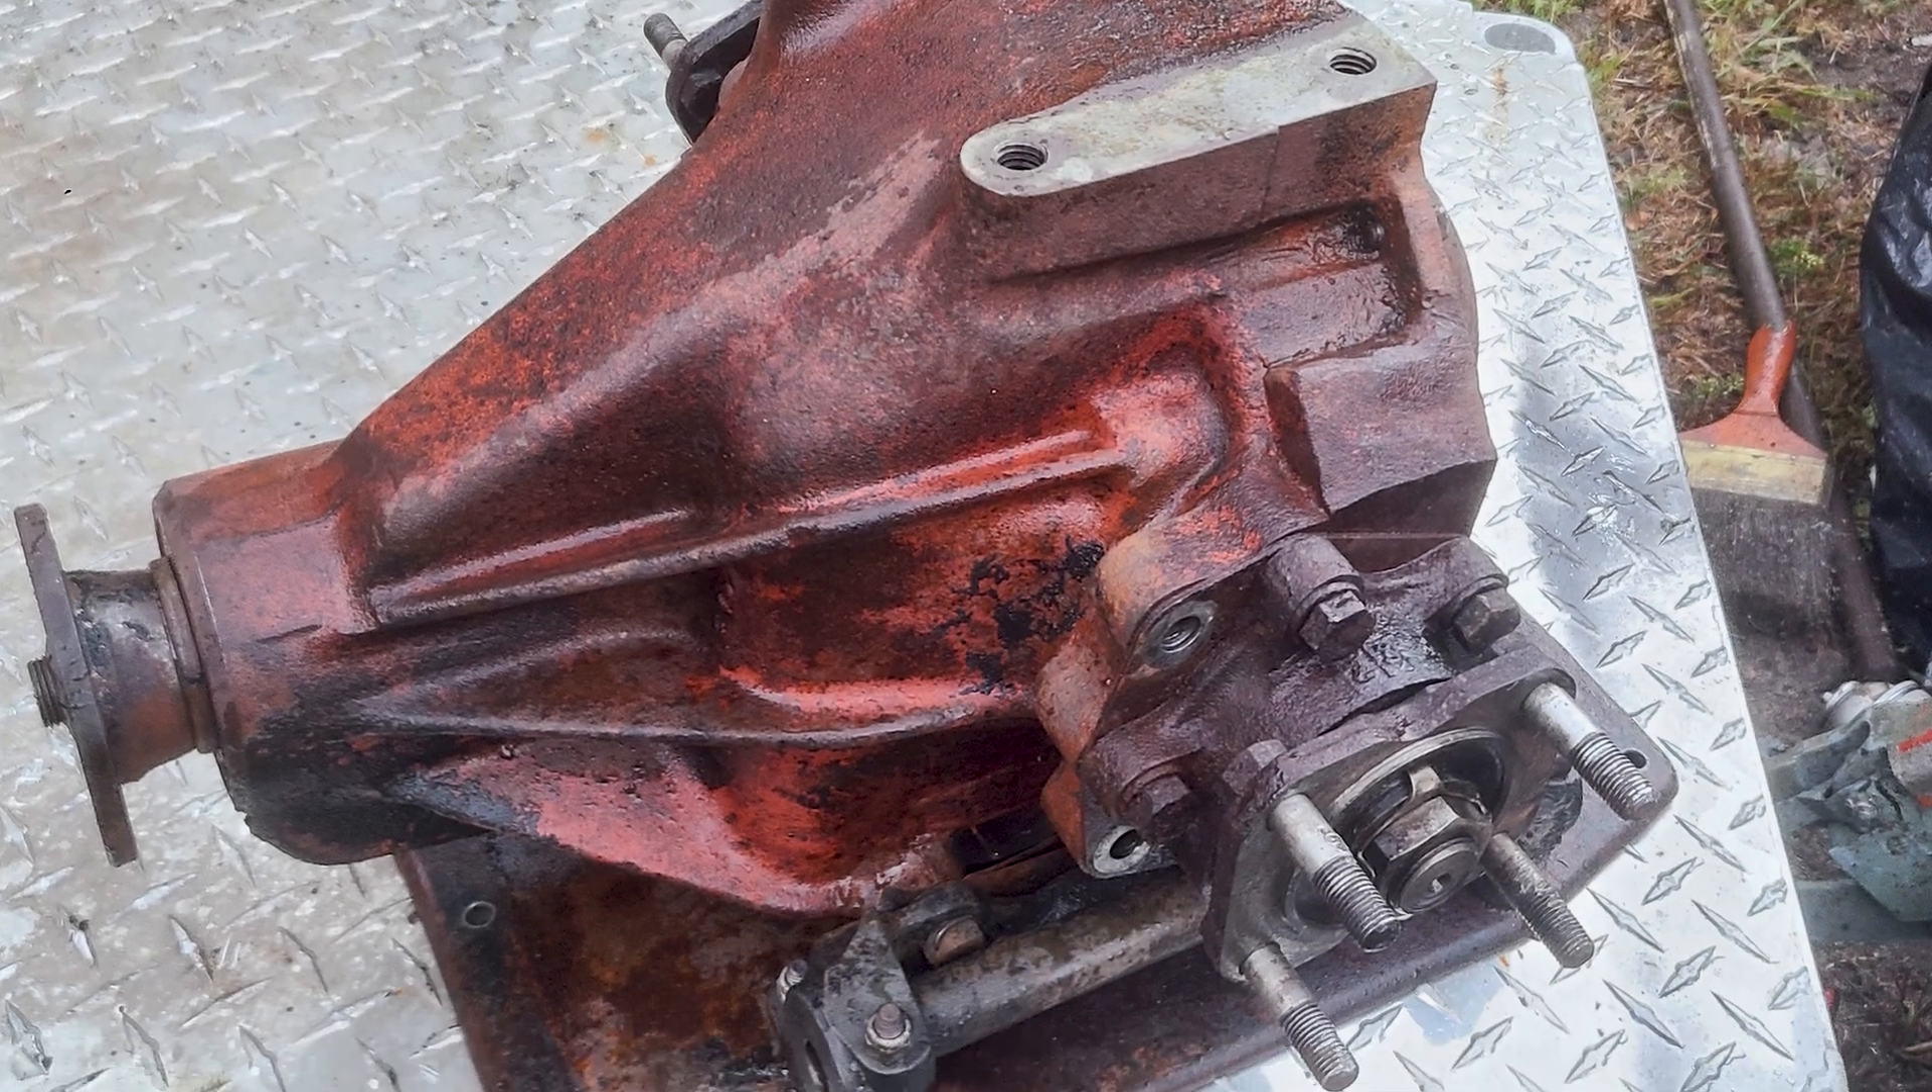I stripped the entire assembly down to just the differential.